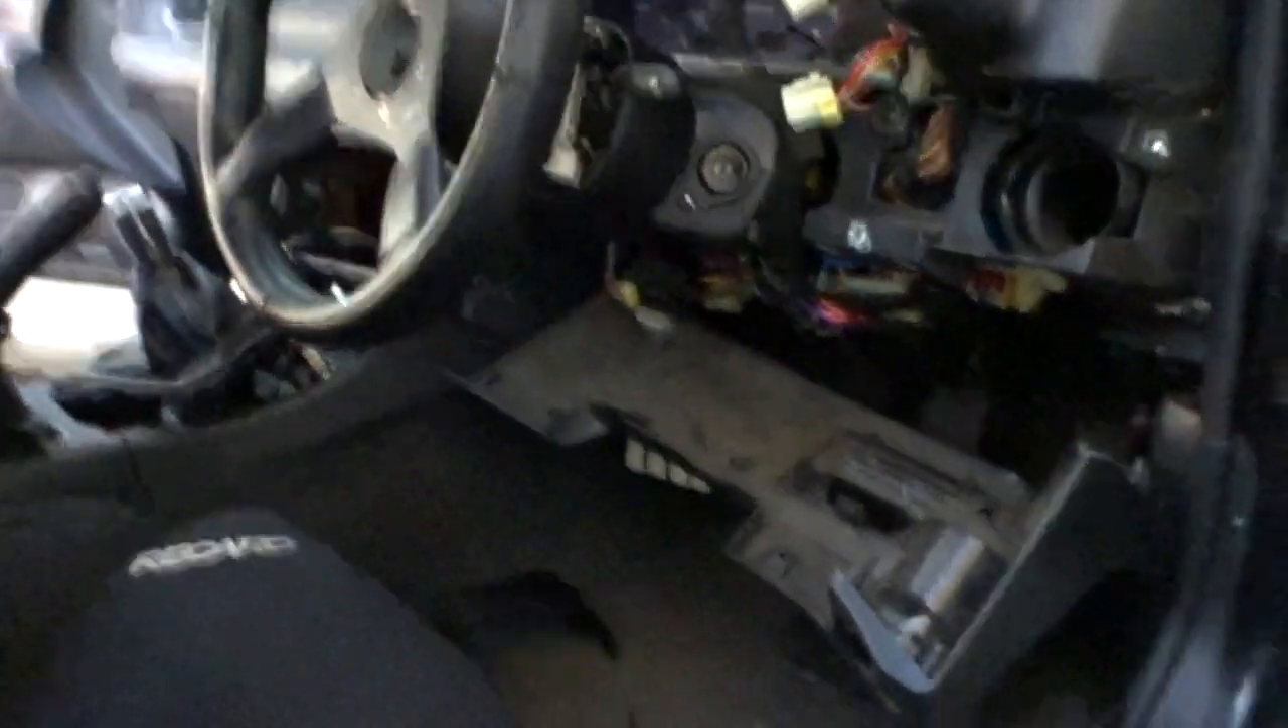As you guys can see I basically have the dash completely Teared apart.